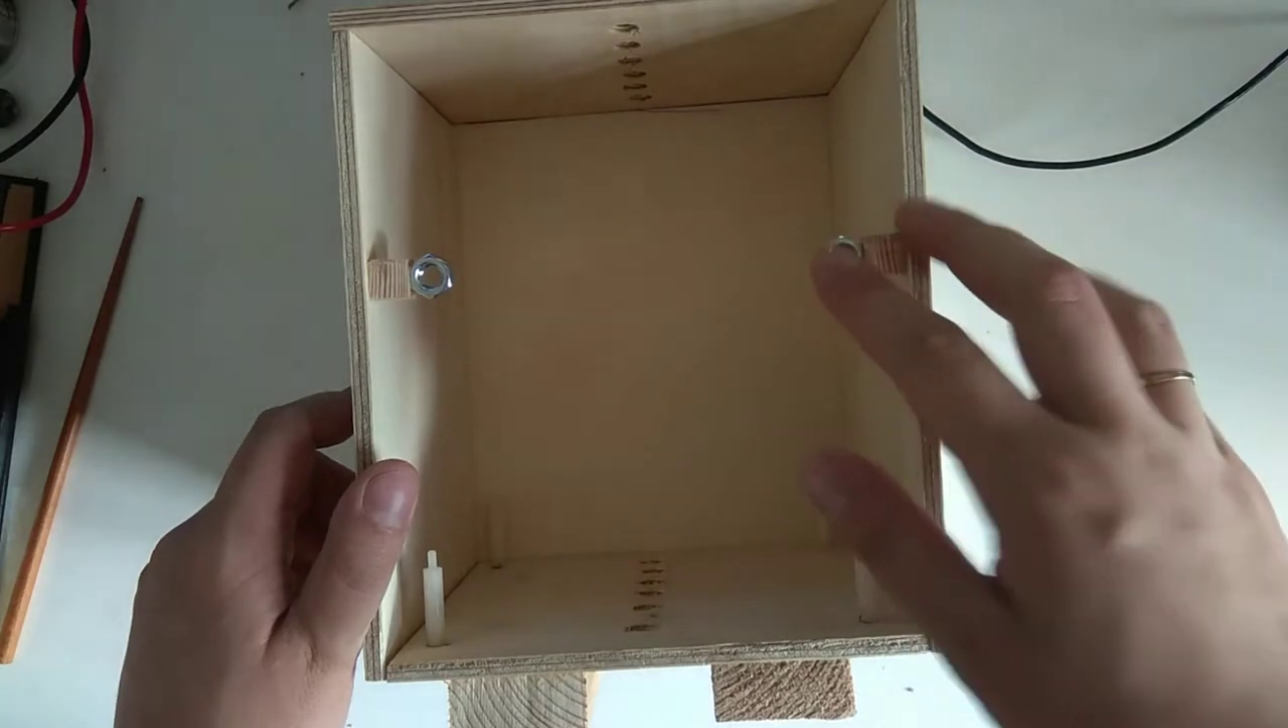Um, and also to hold the front in place, I glued two nuts in here.